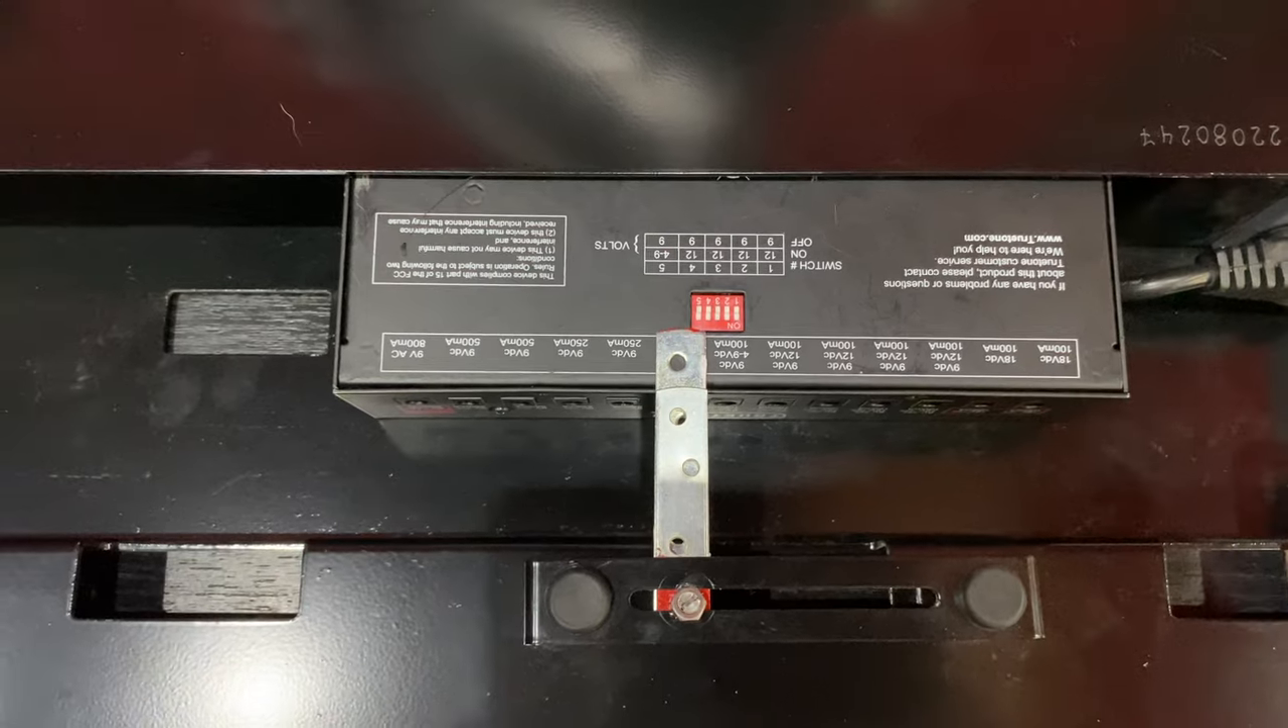Así que ahí quedó exitosamente instalada la fuente que va a estar alimentando toda esta Pedalboard.